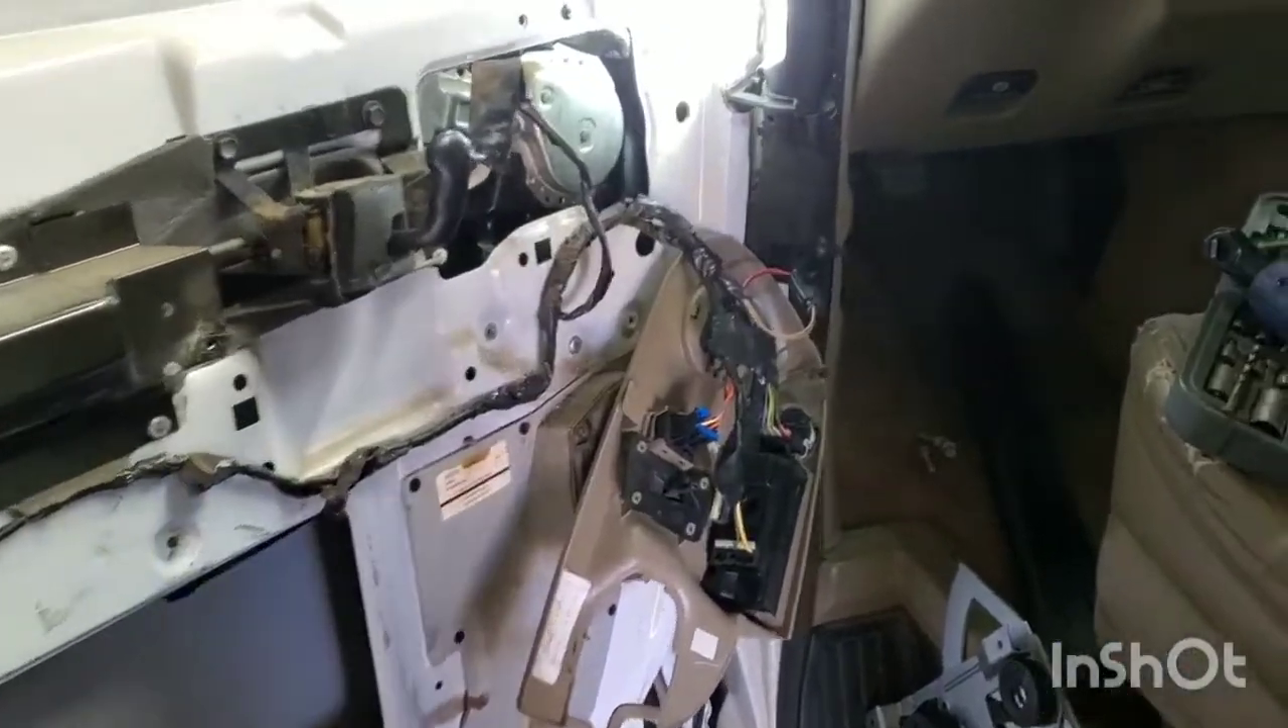Now the door panel was pretty easy to take off.